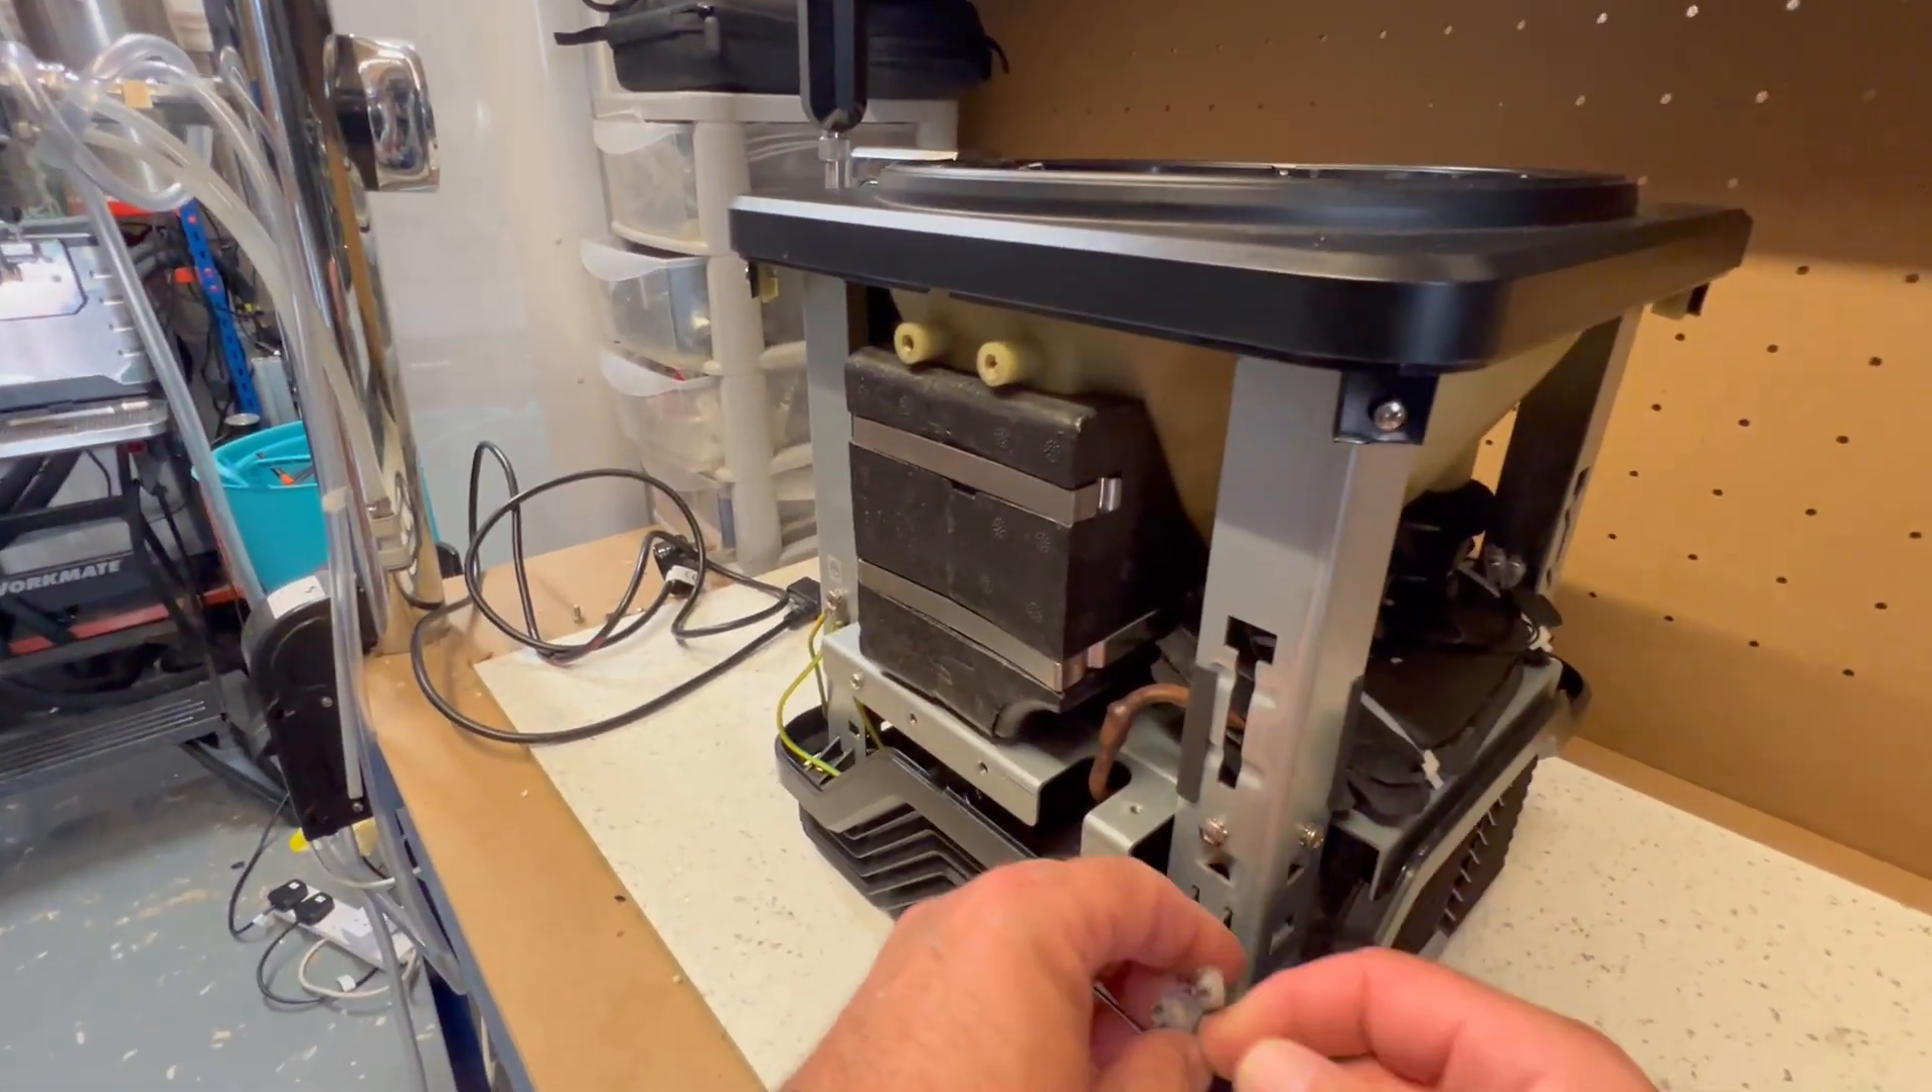Okay, so this is what the machine looks like without the covers on.